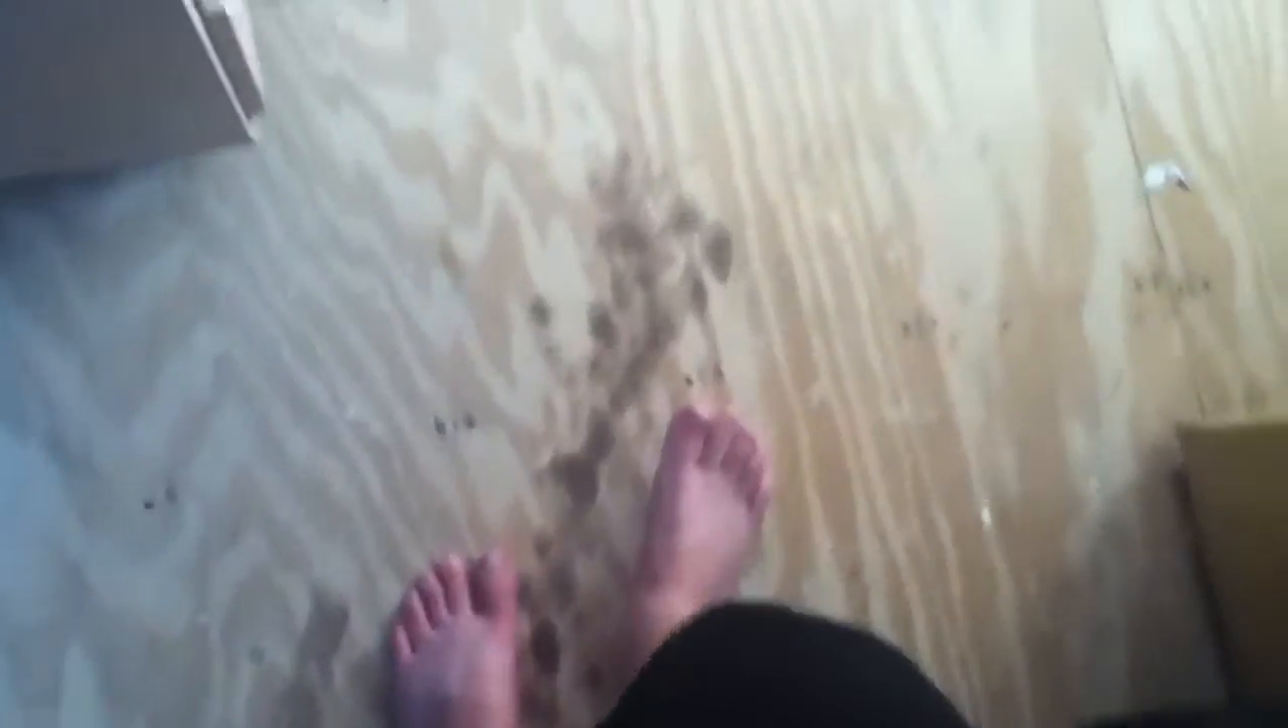As you can see there's still no carpeting.